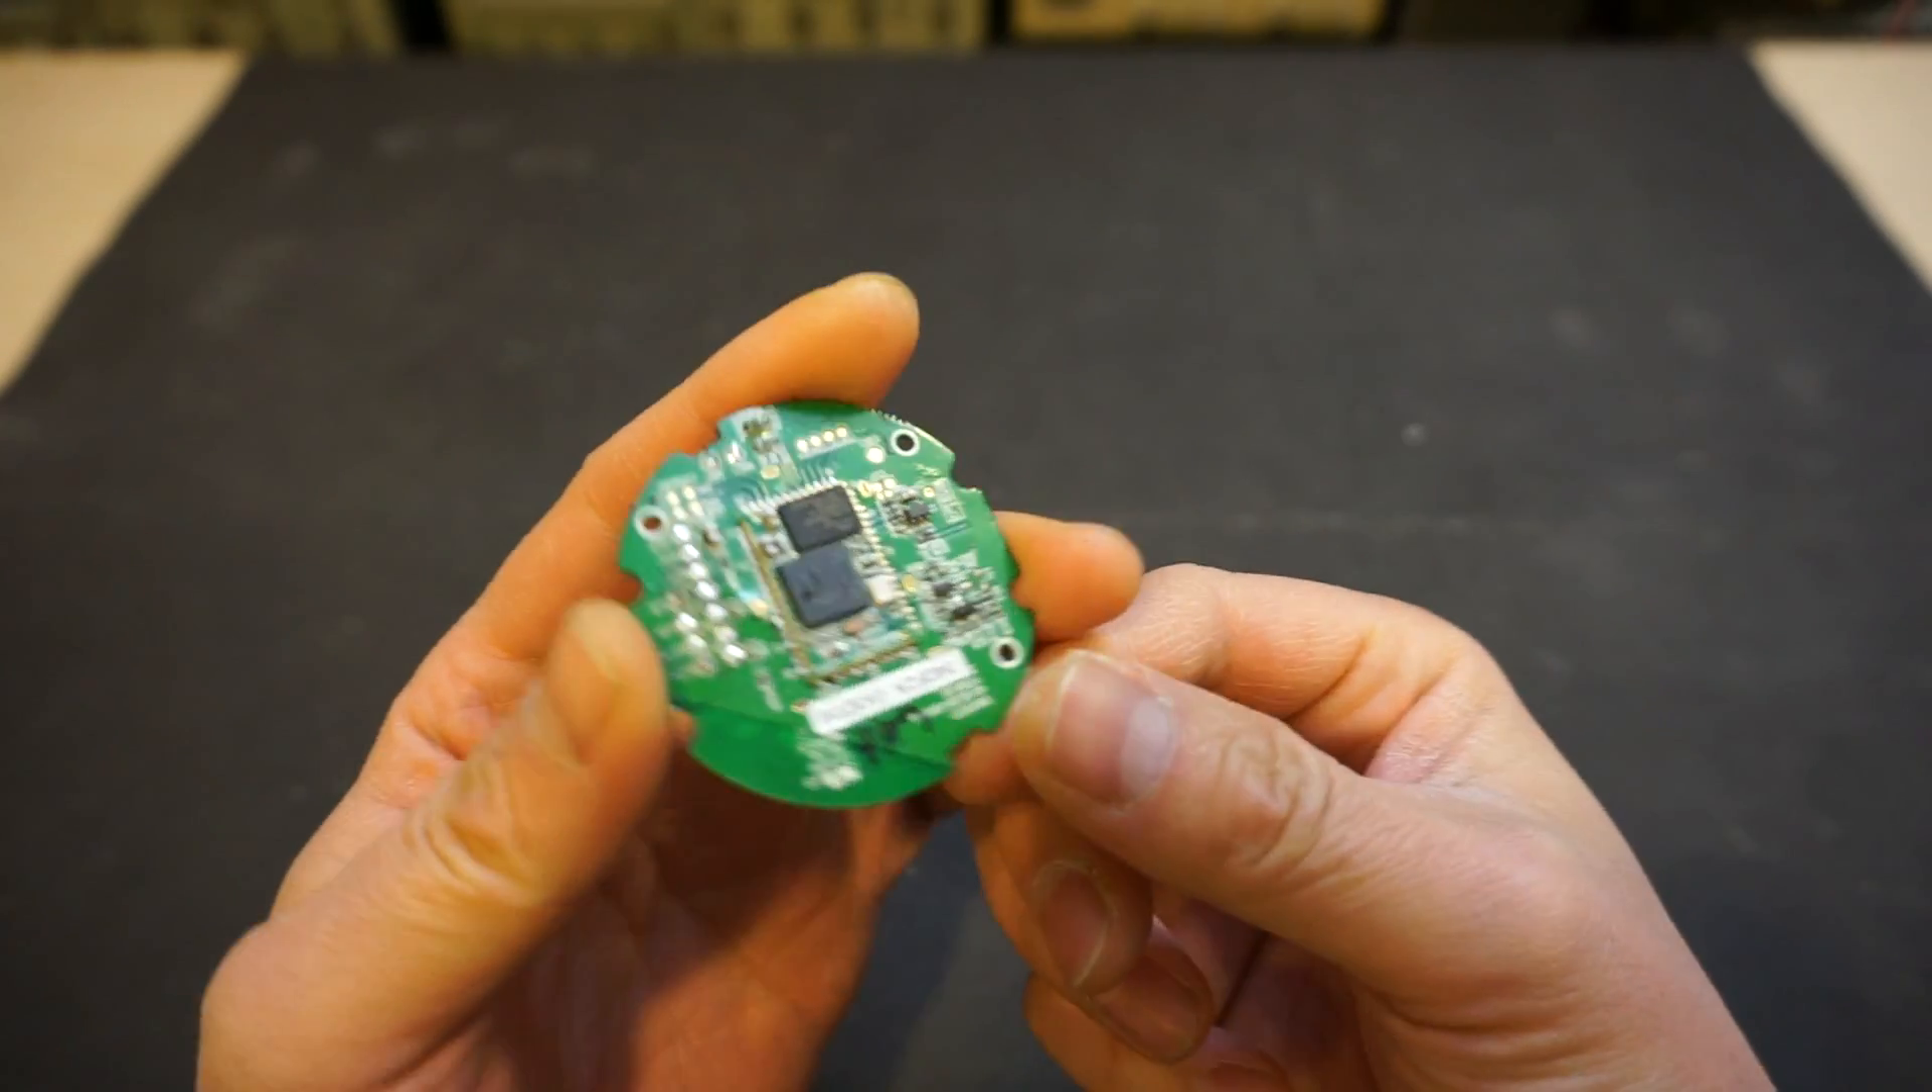Okay so i ended up spending a lot of time trying to get the glued part off and so finally i was able to get the circuit board out.